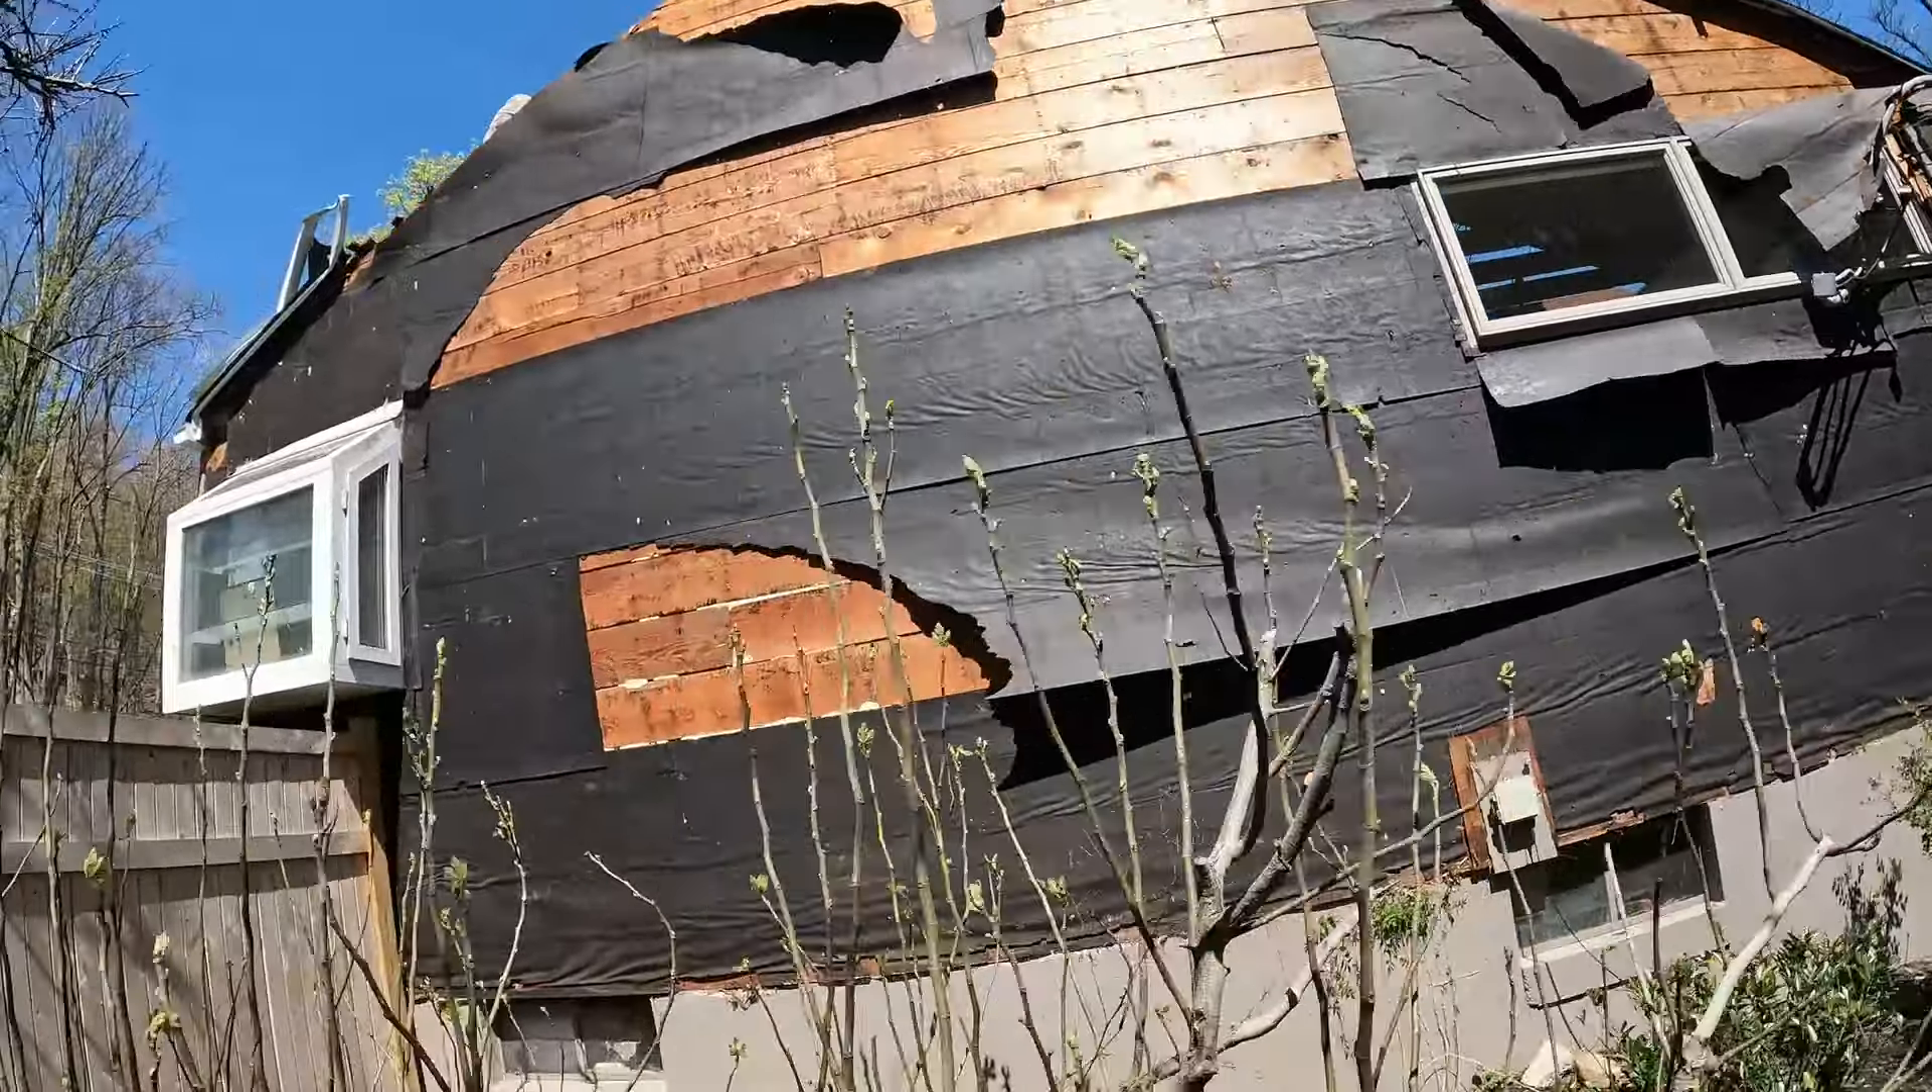As you can see all of the siding is ripped off.